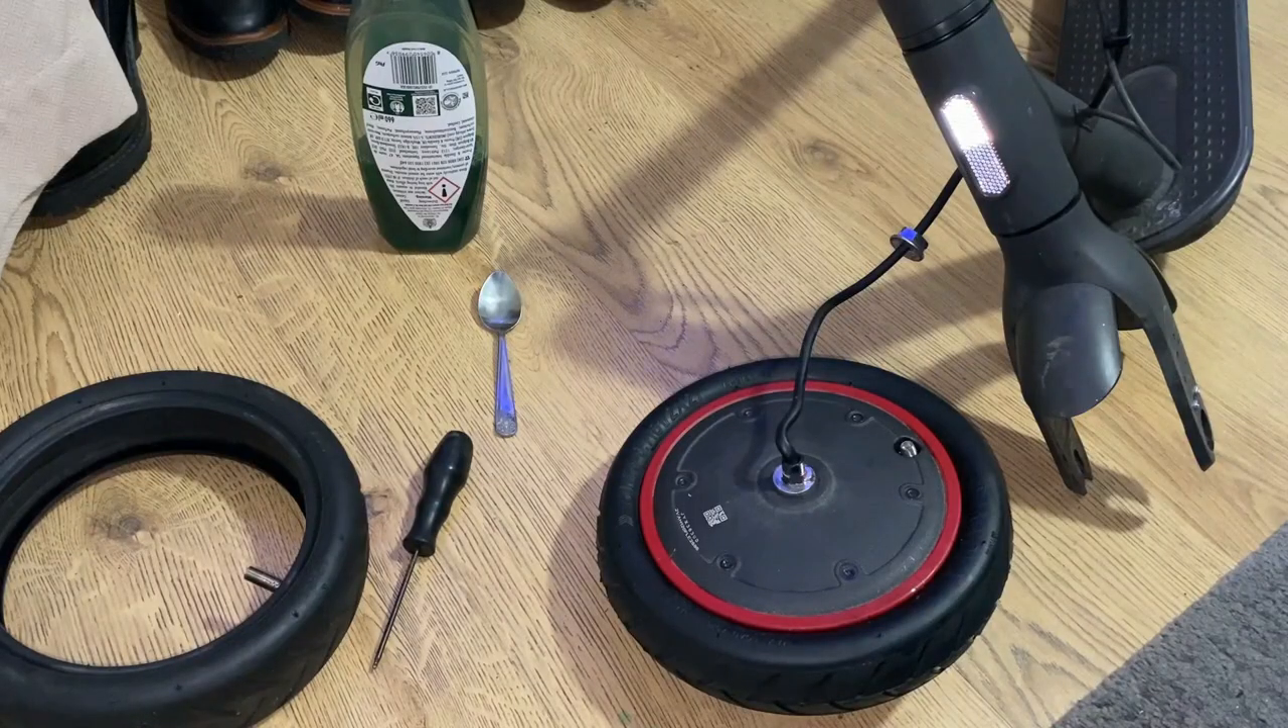Tyre's on the rim. I'll show you the other side. That's on also.